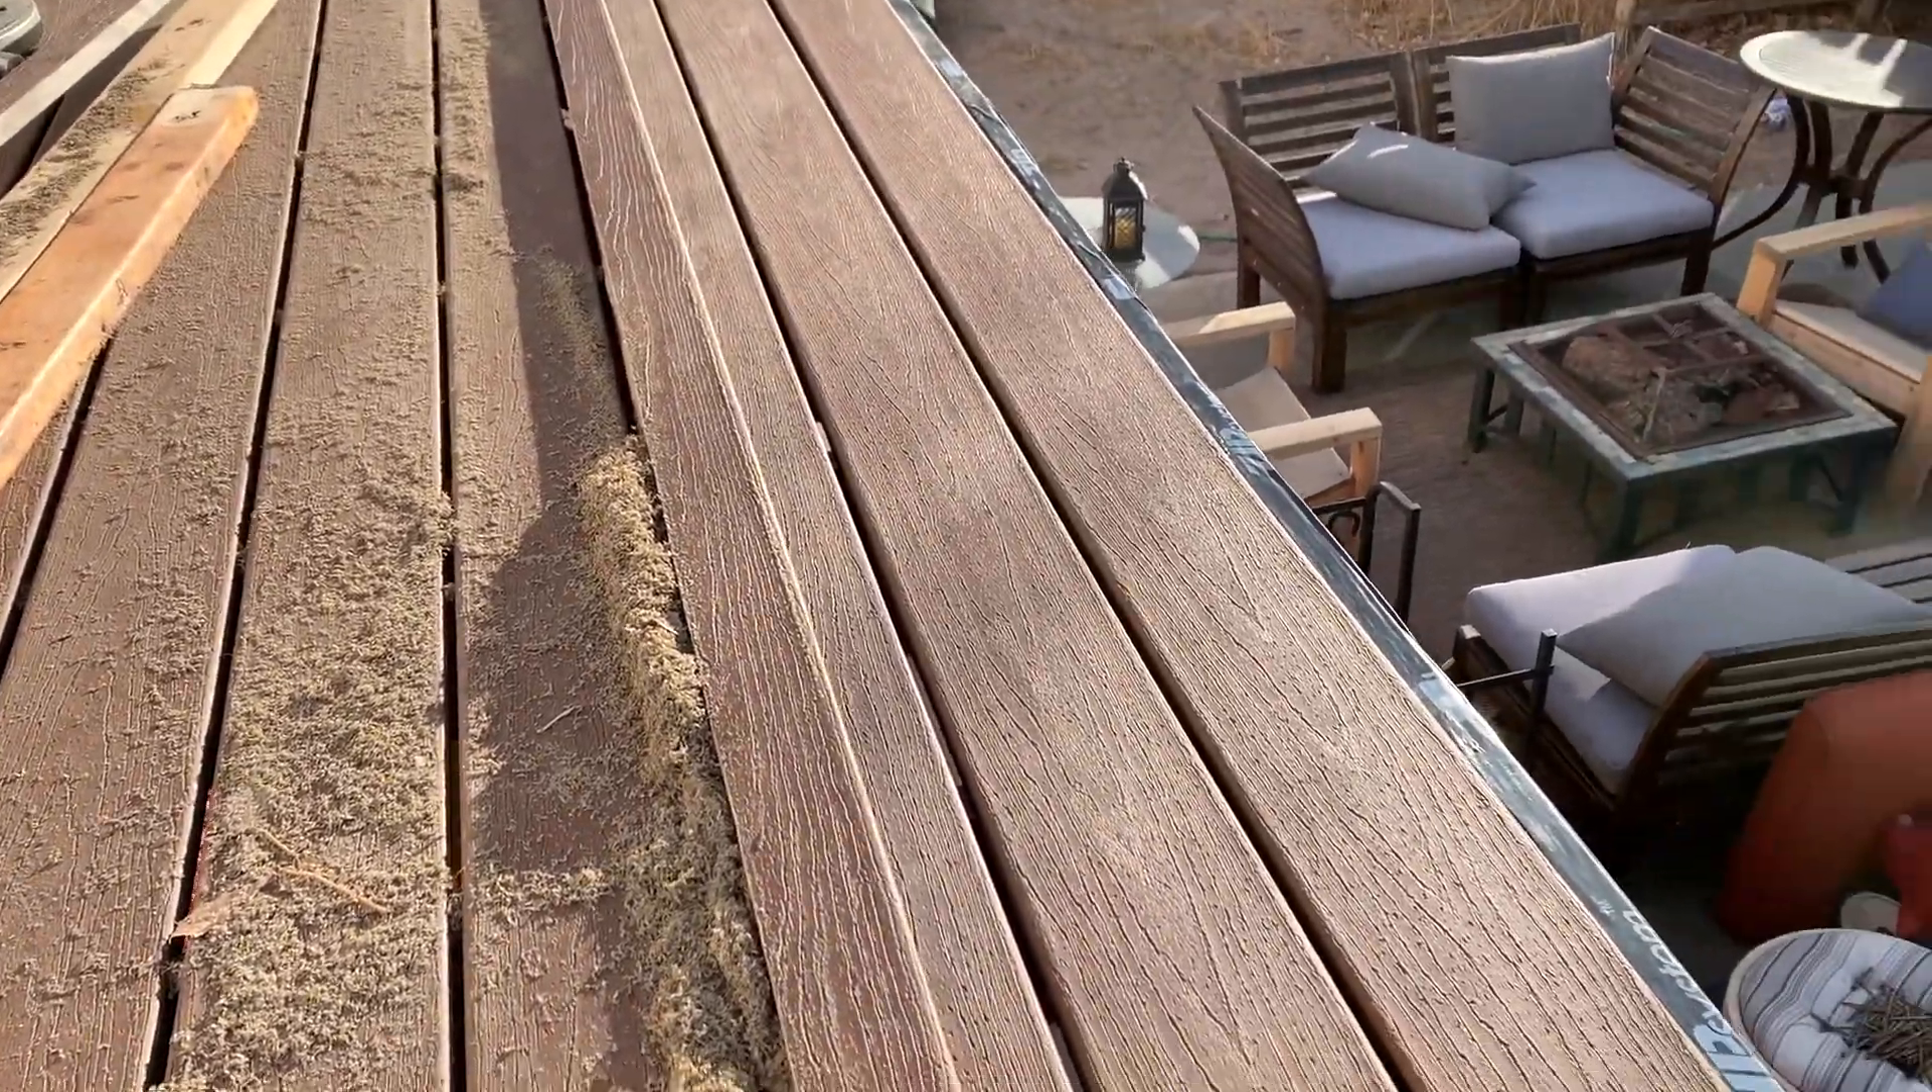What we've done is we've taken our old base of our deck and we've just overlaid it with these nice new Trex boards for life and a little bit more durability.